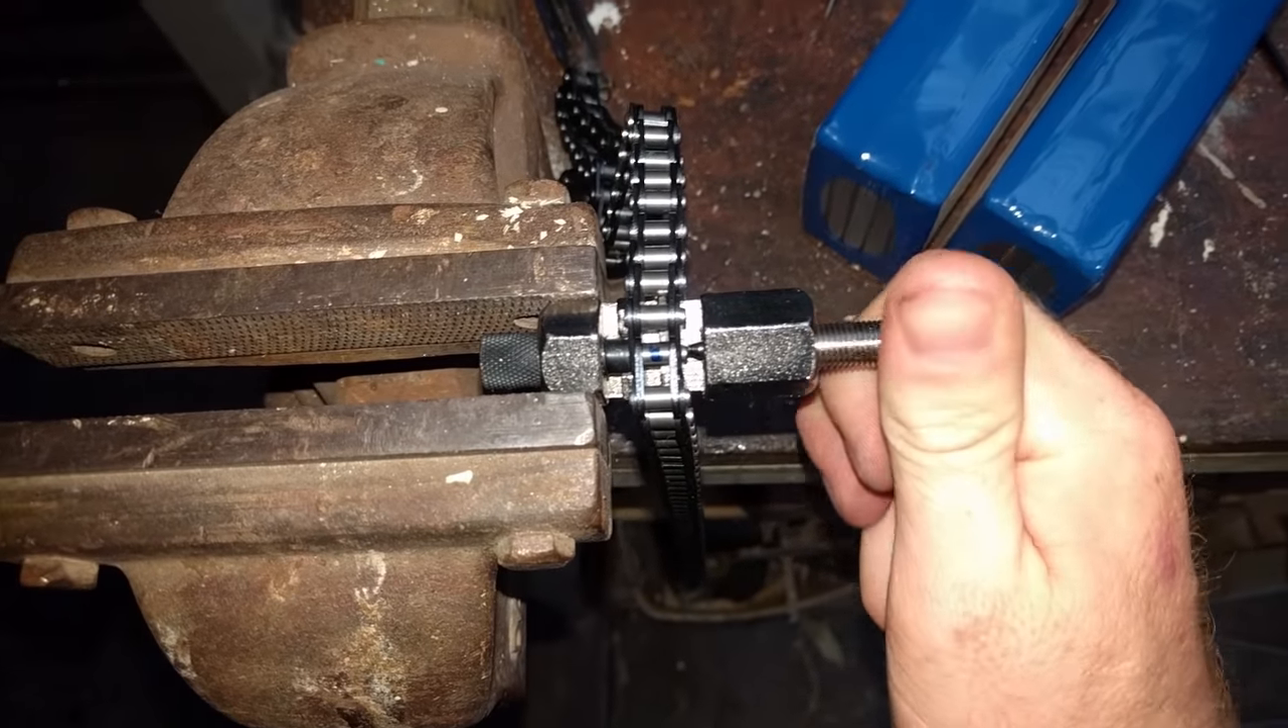Now we've got the chain in place in the tool.